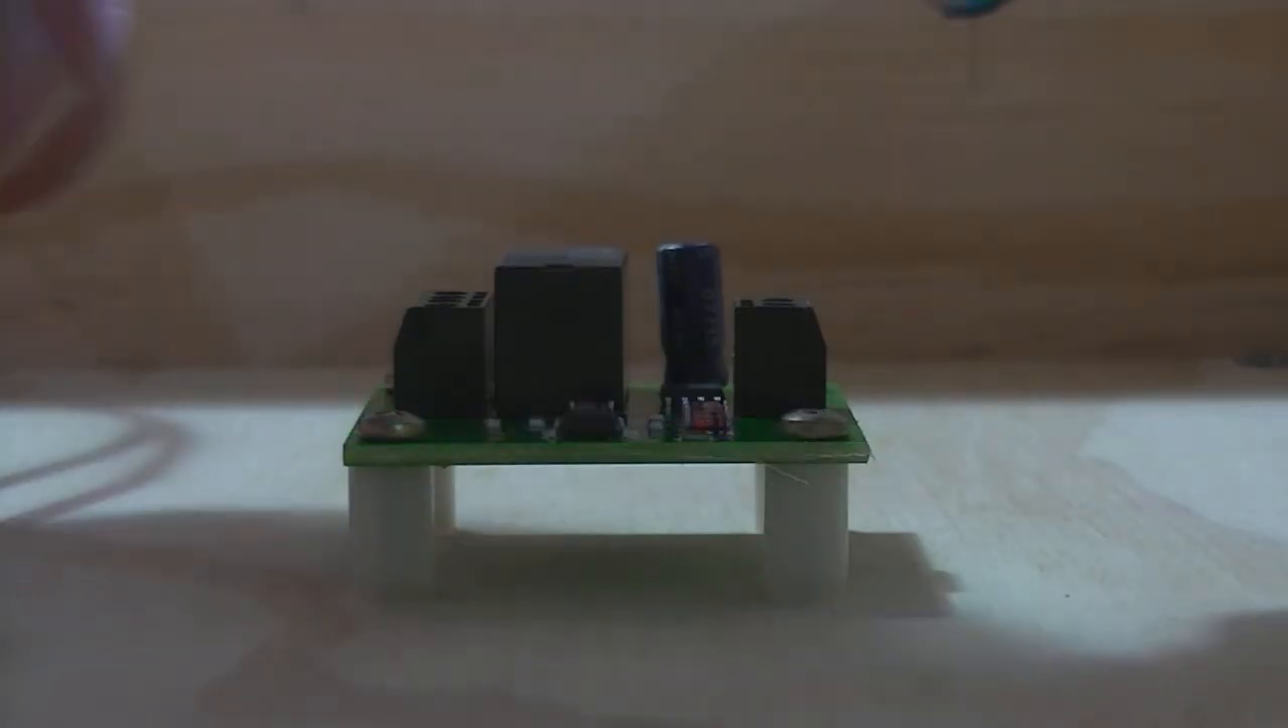So here is the switchboard mounted now ready to go.